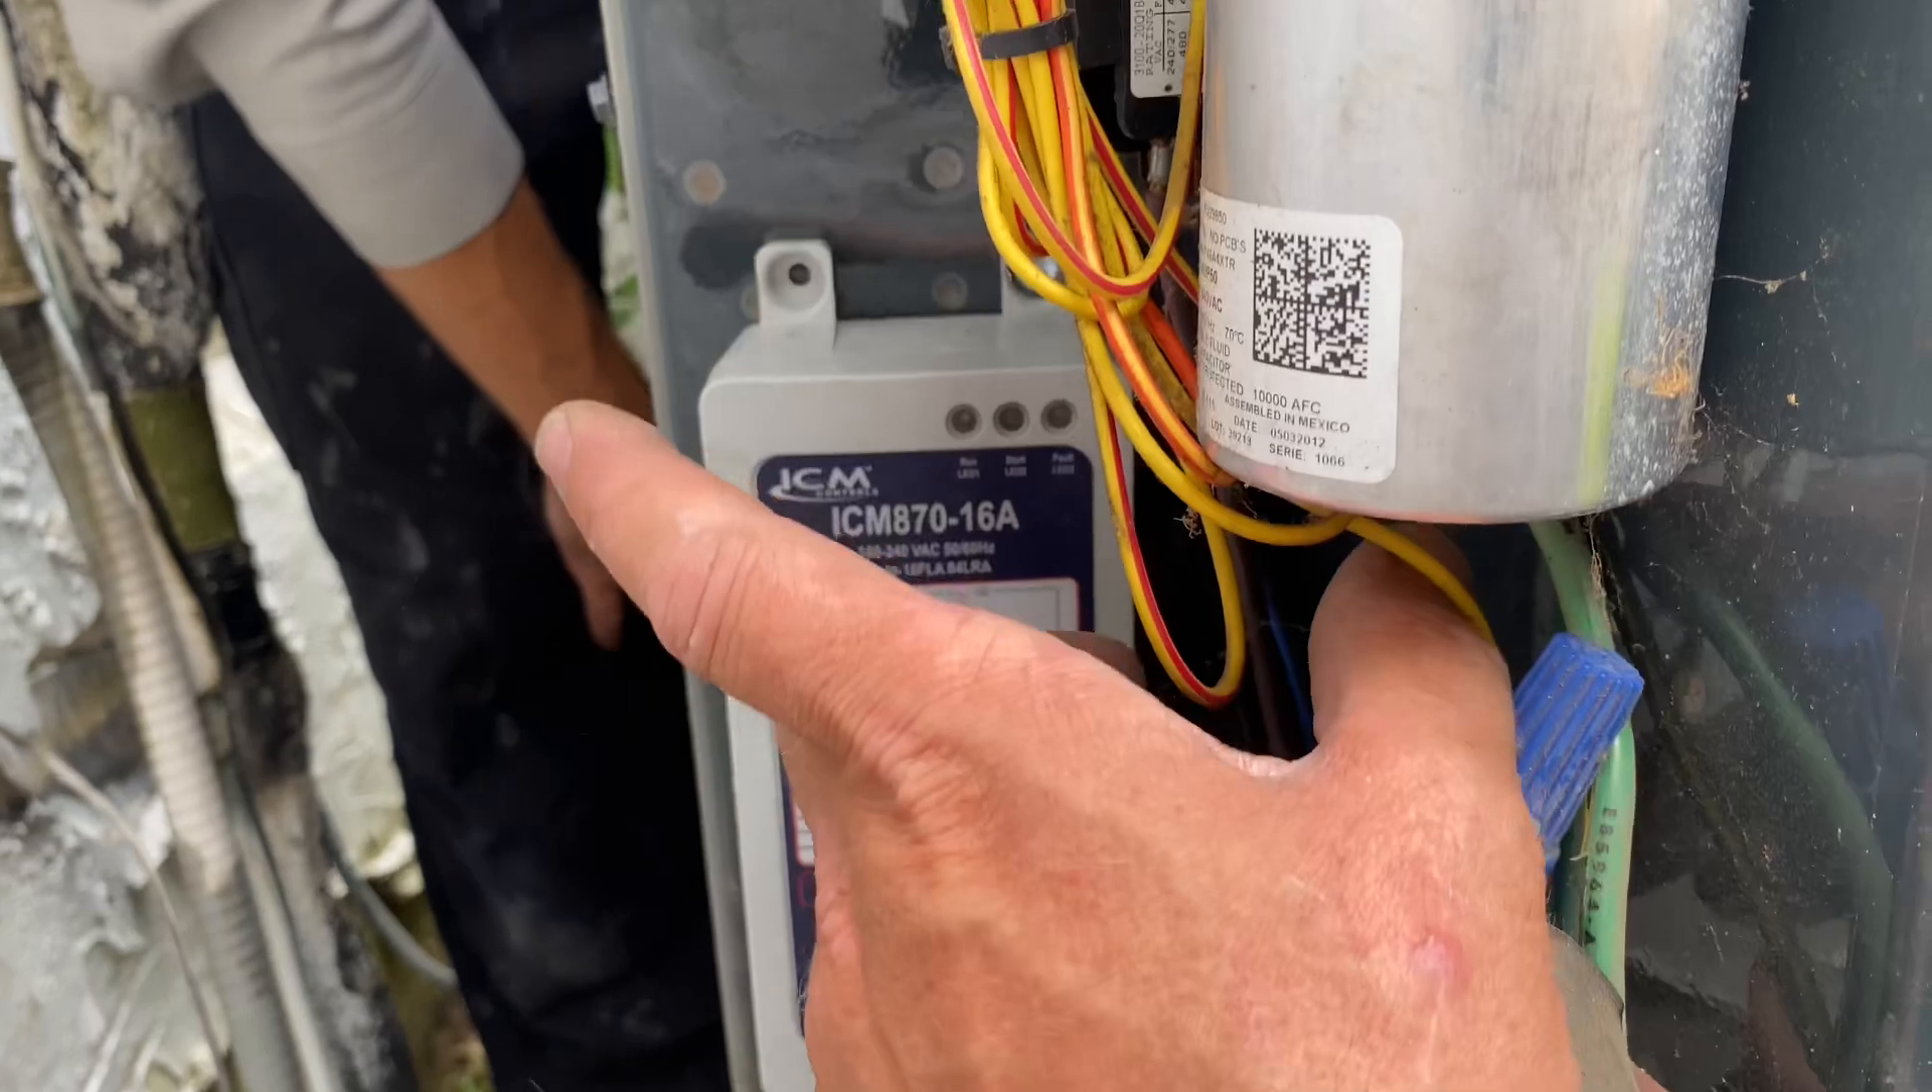I've mounted the ICM 870 inside the electrical compartment of this condenser.